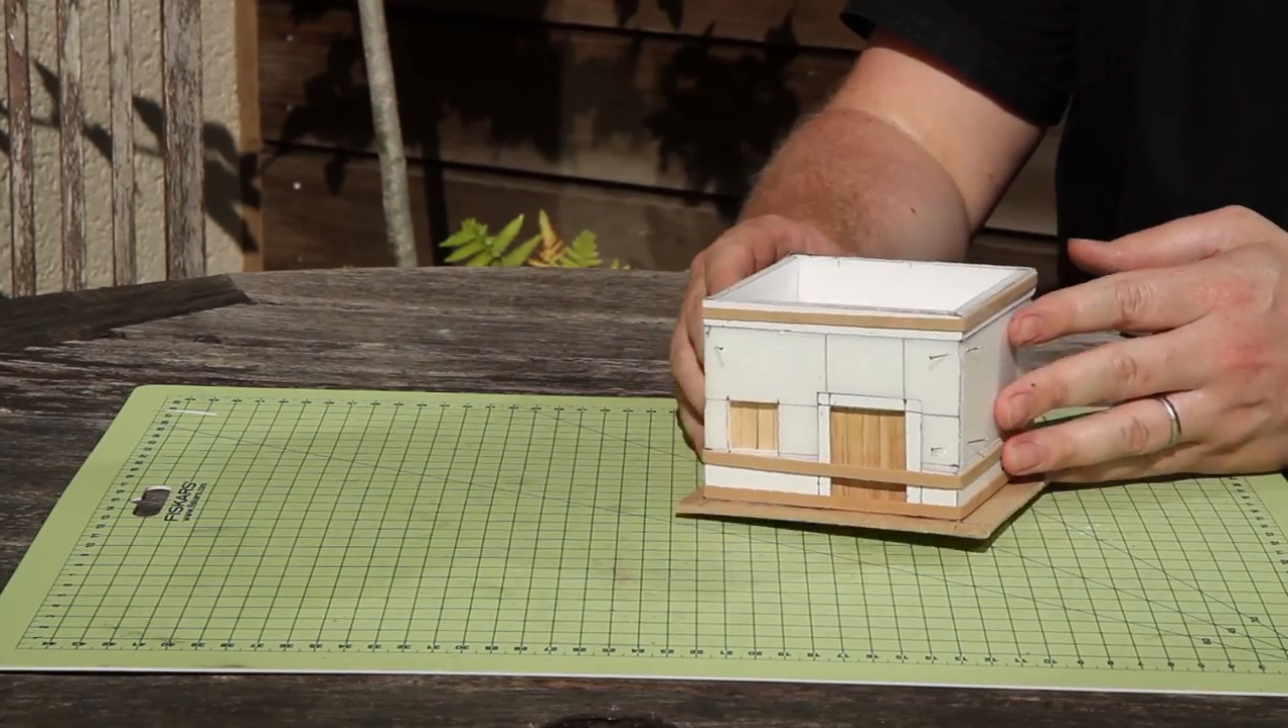Um, I've put all the trim on the building and we've got some rubber bands holding it in place.